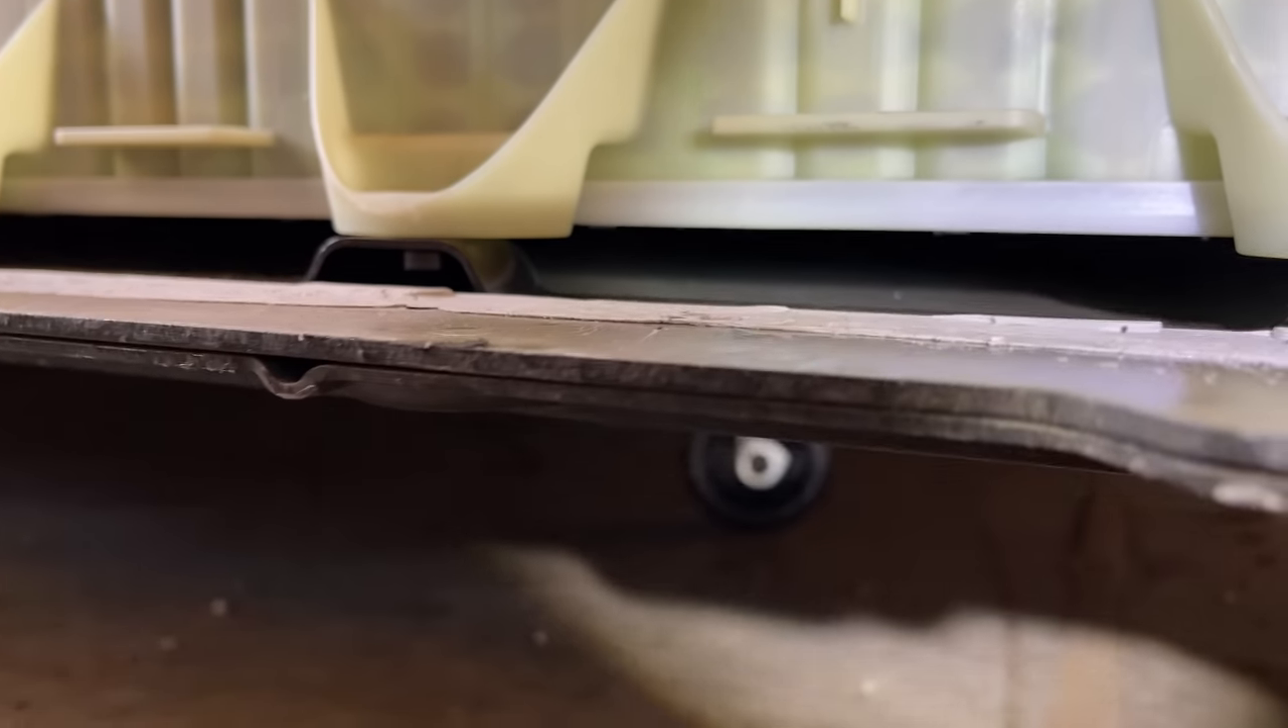There's also a significant air gap under the battery modules.